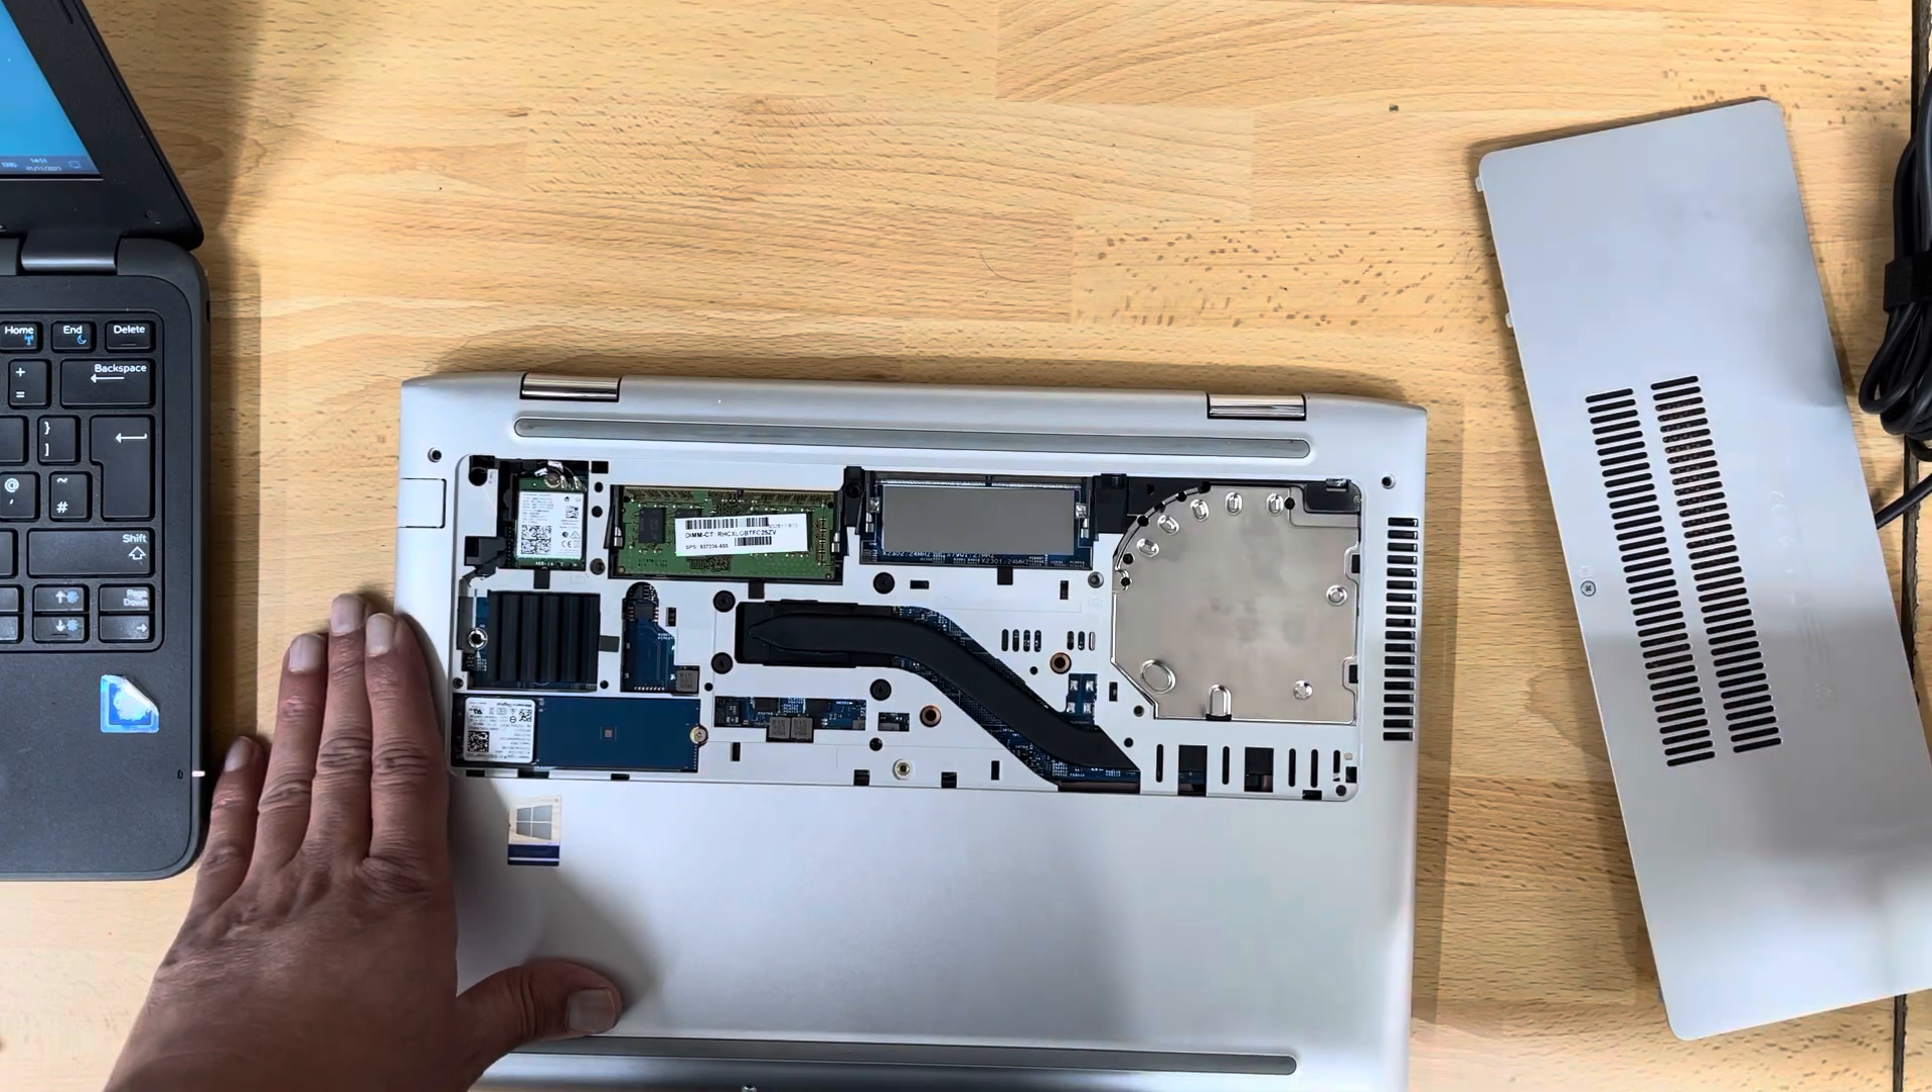I already removed the service door.